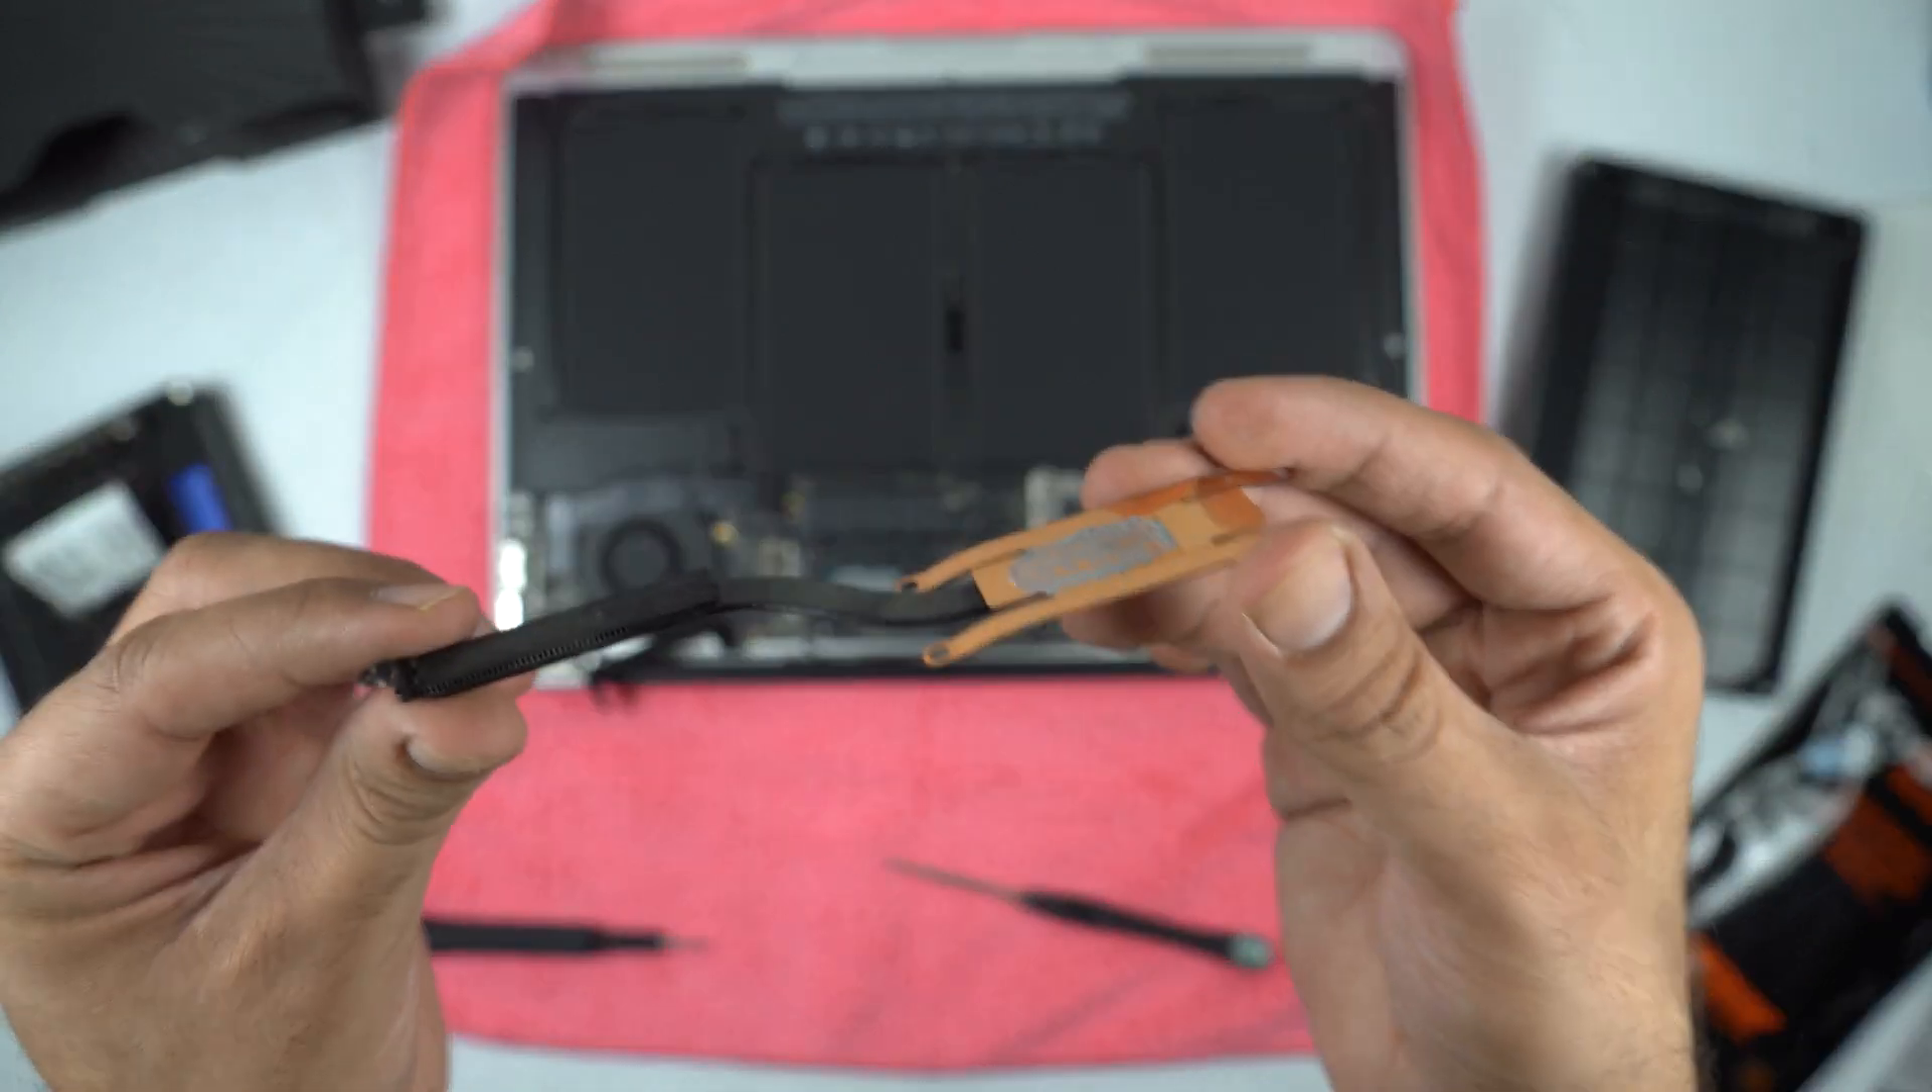Finally I ended up removing the small heat sink.